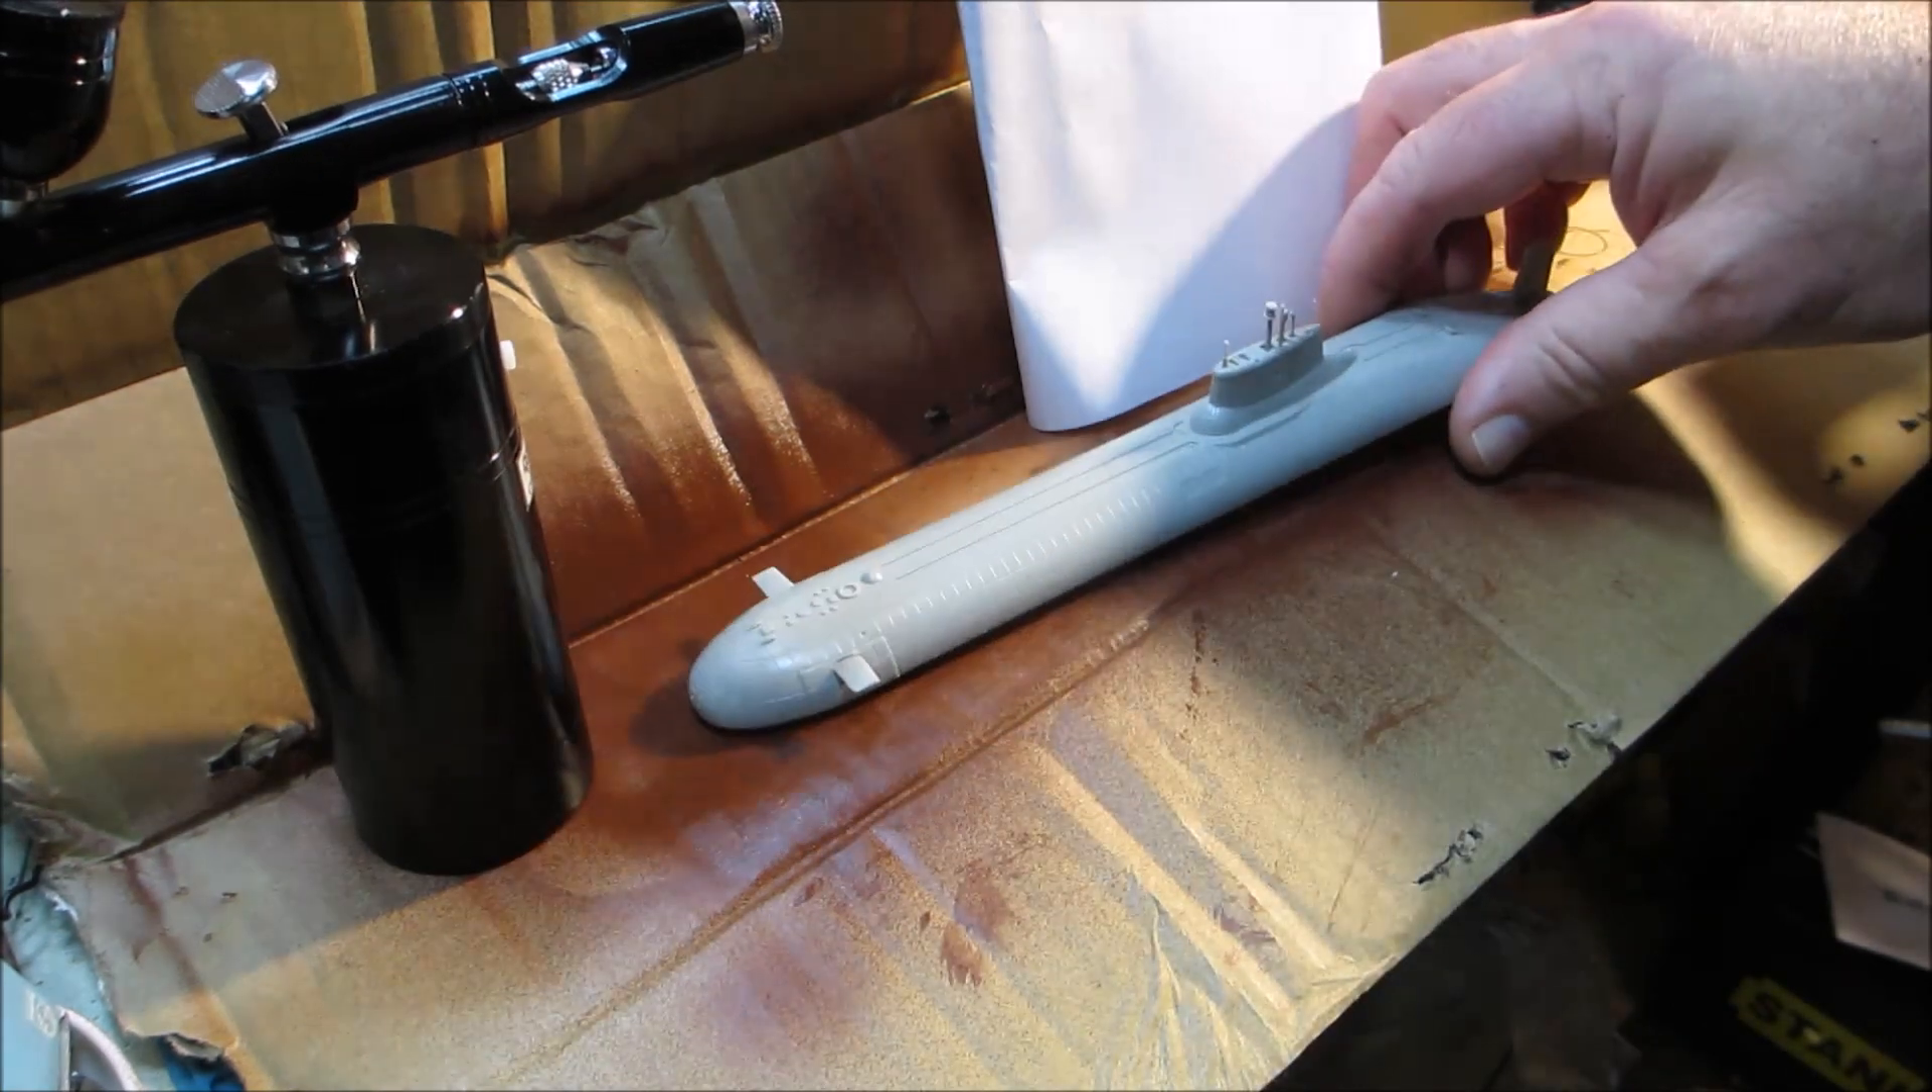Donc là j'ai monté le dessus de mon sous-marin.